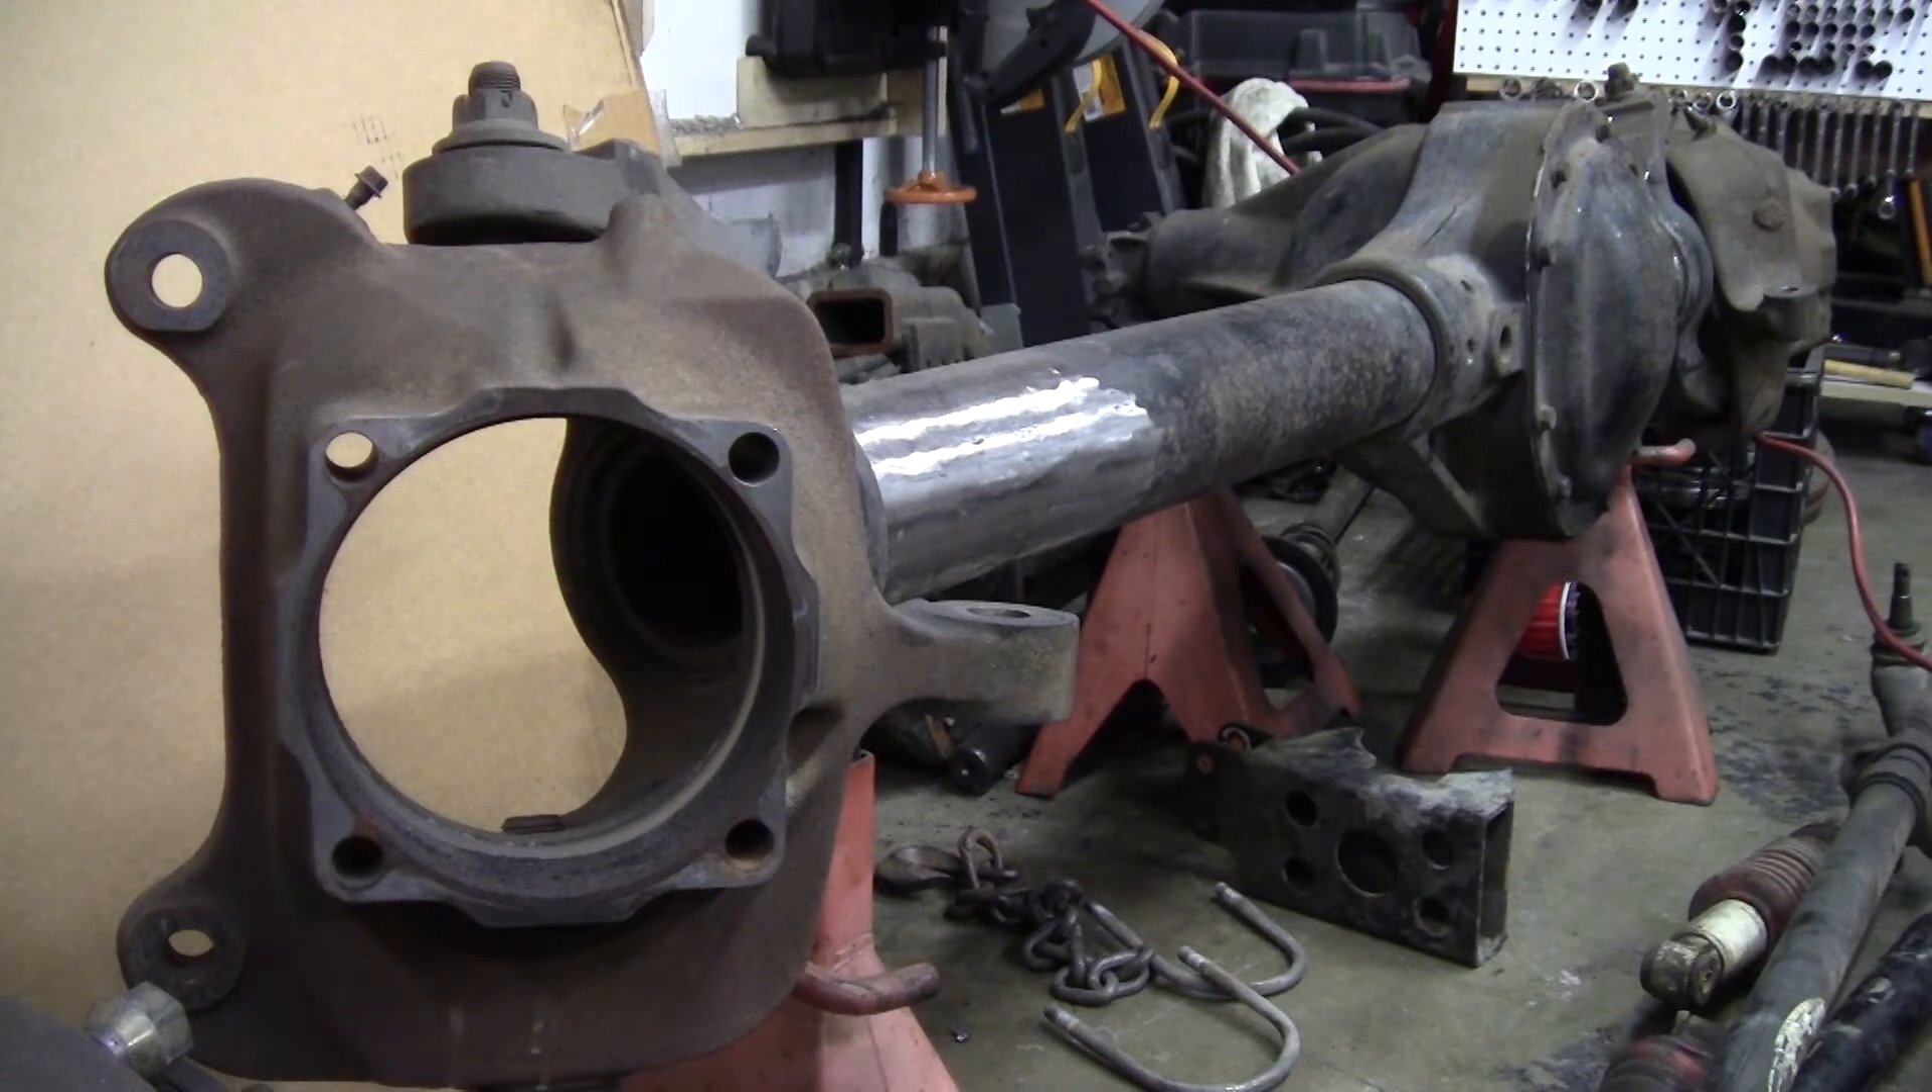All right, as you can see, this axle is already taken apart.